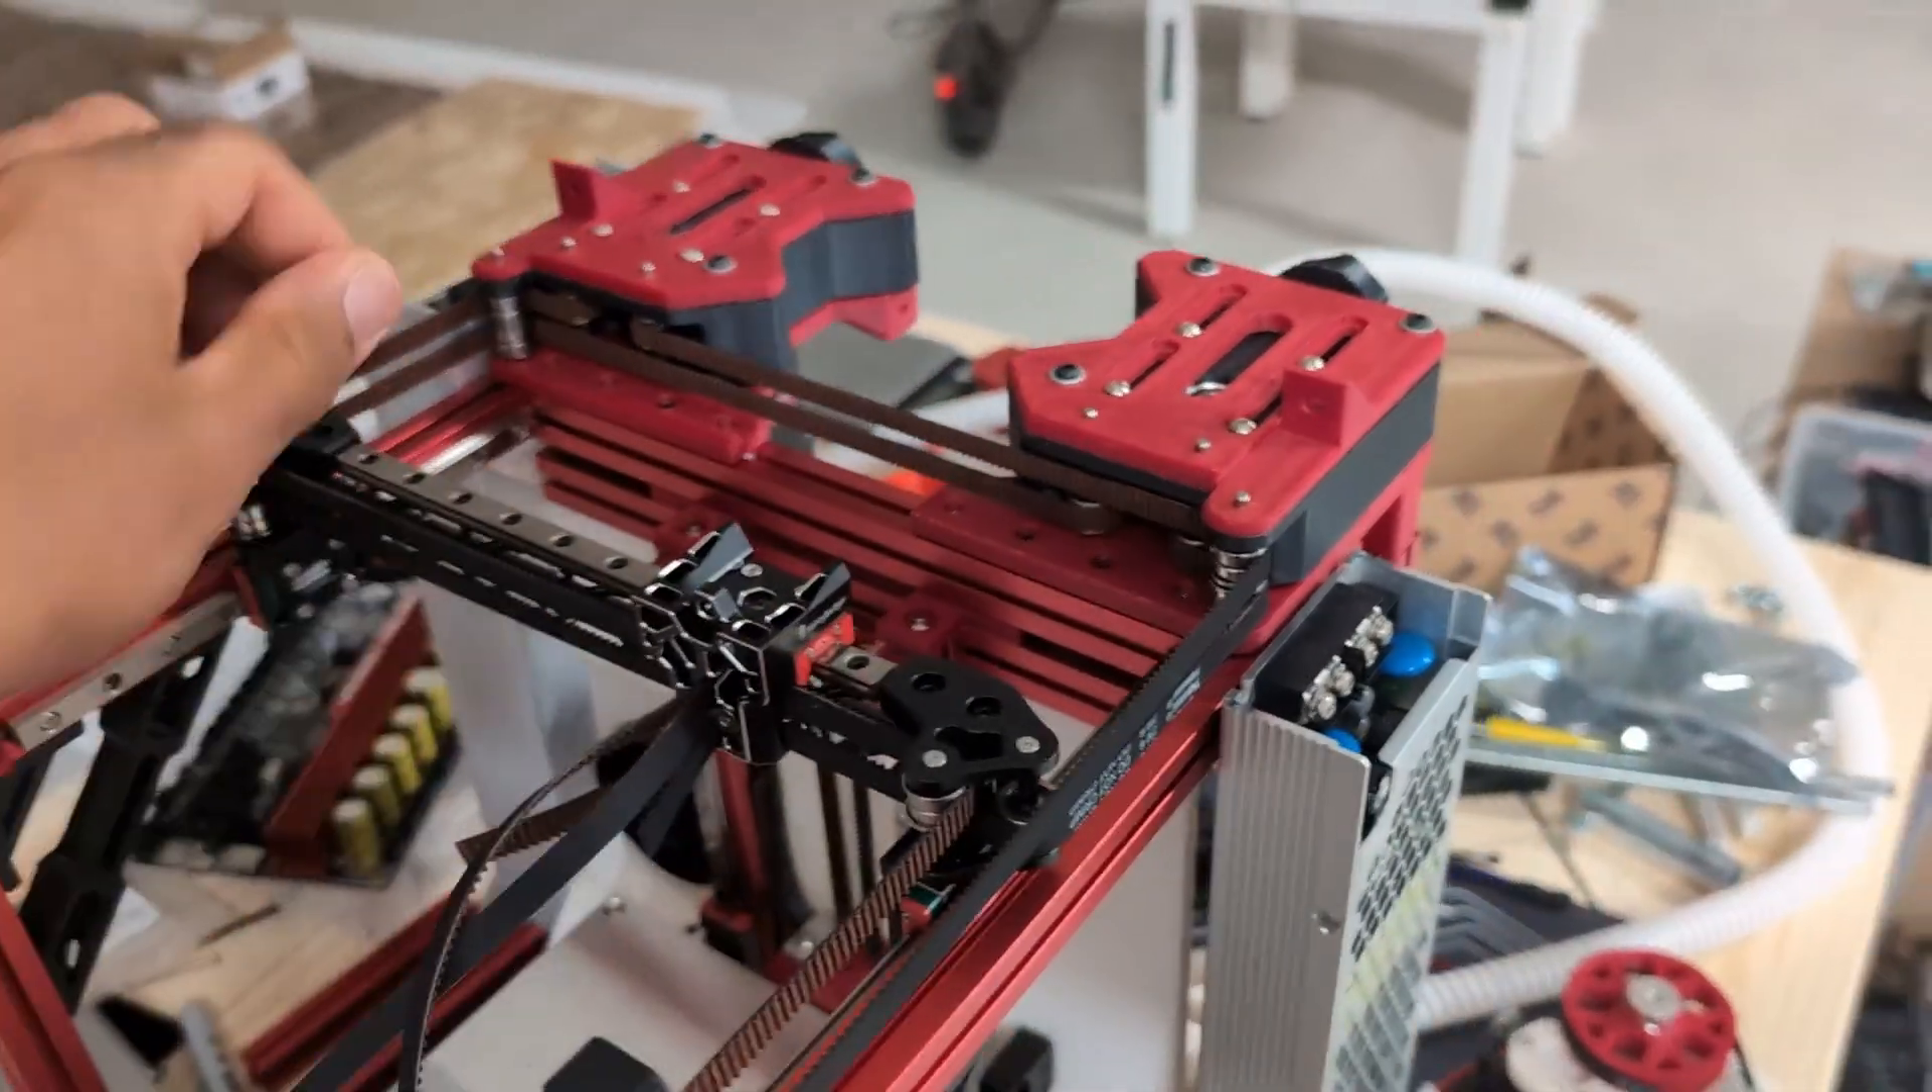This is uh I think the first update I have with the belt attached.